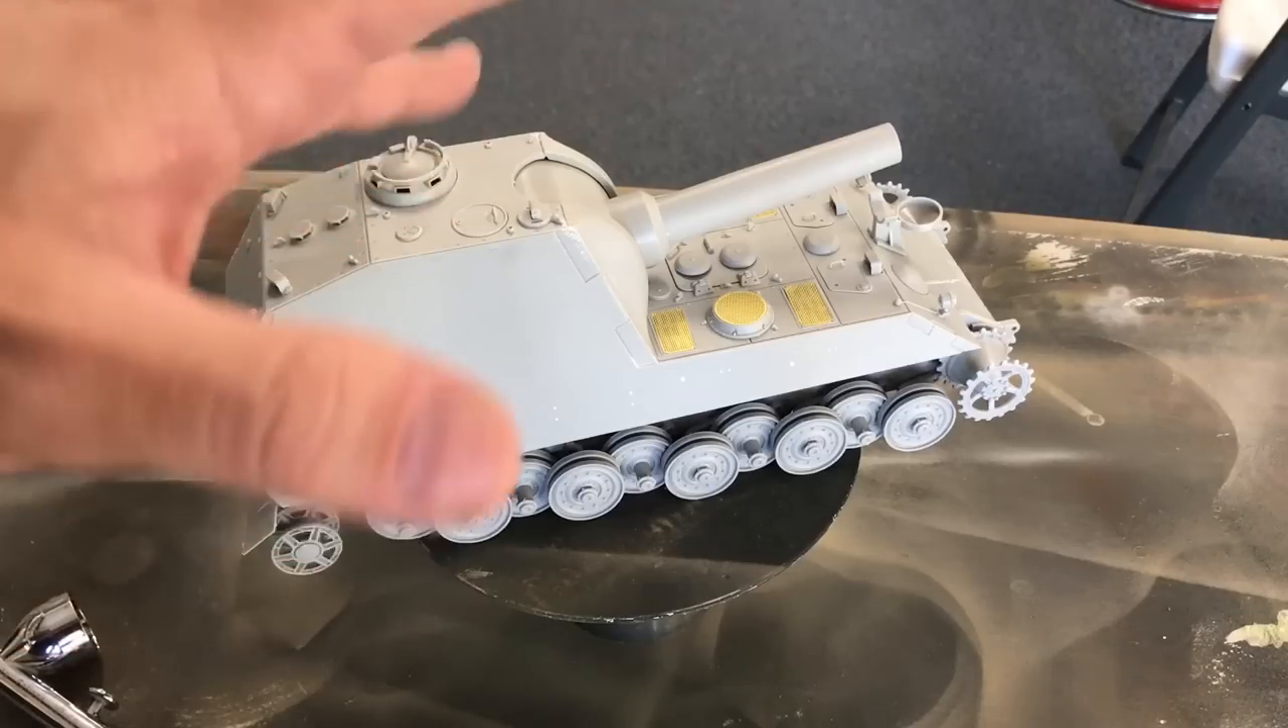Okay, you can see that I've gone ahead and put the wheels in place.